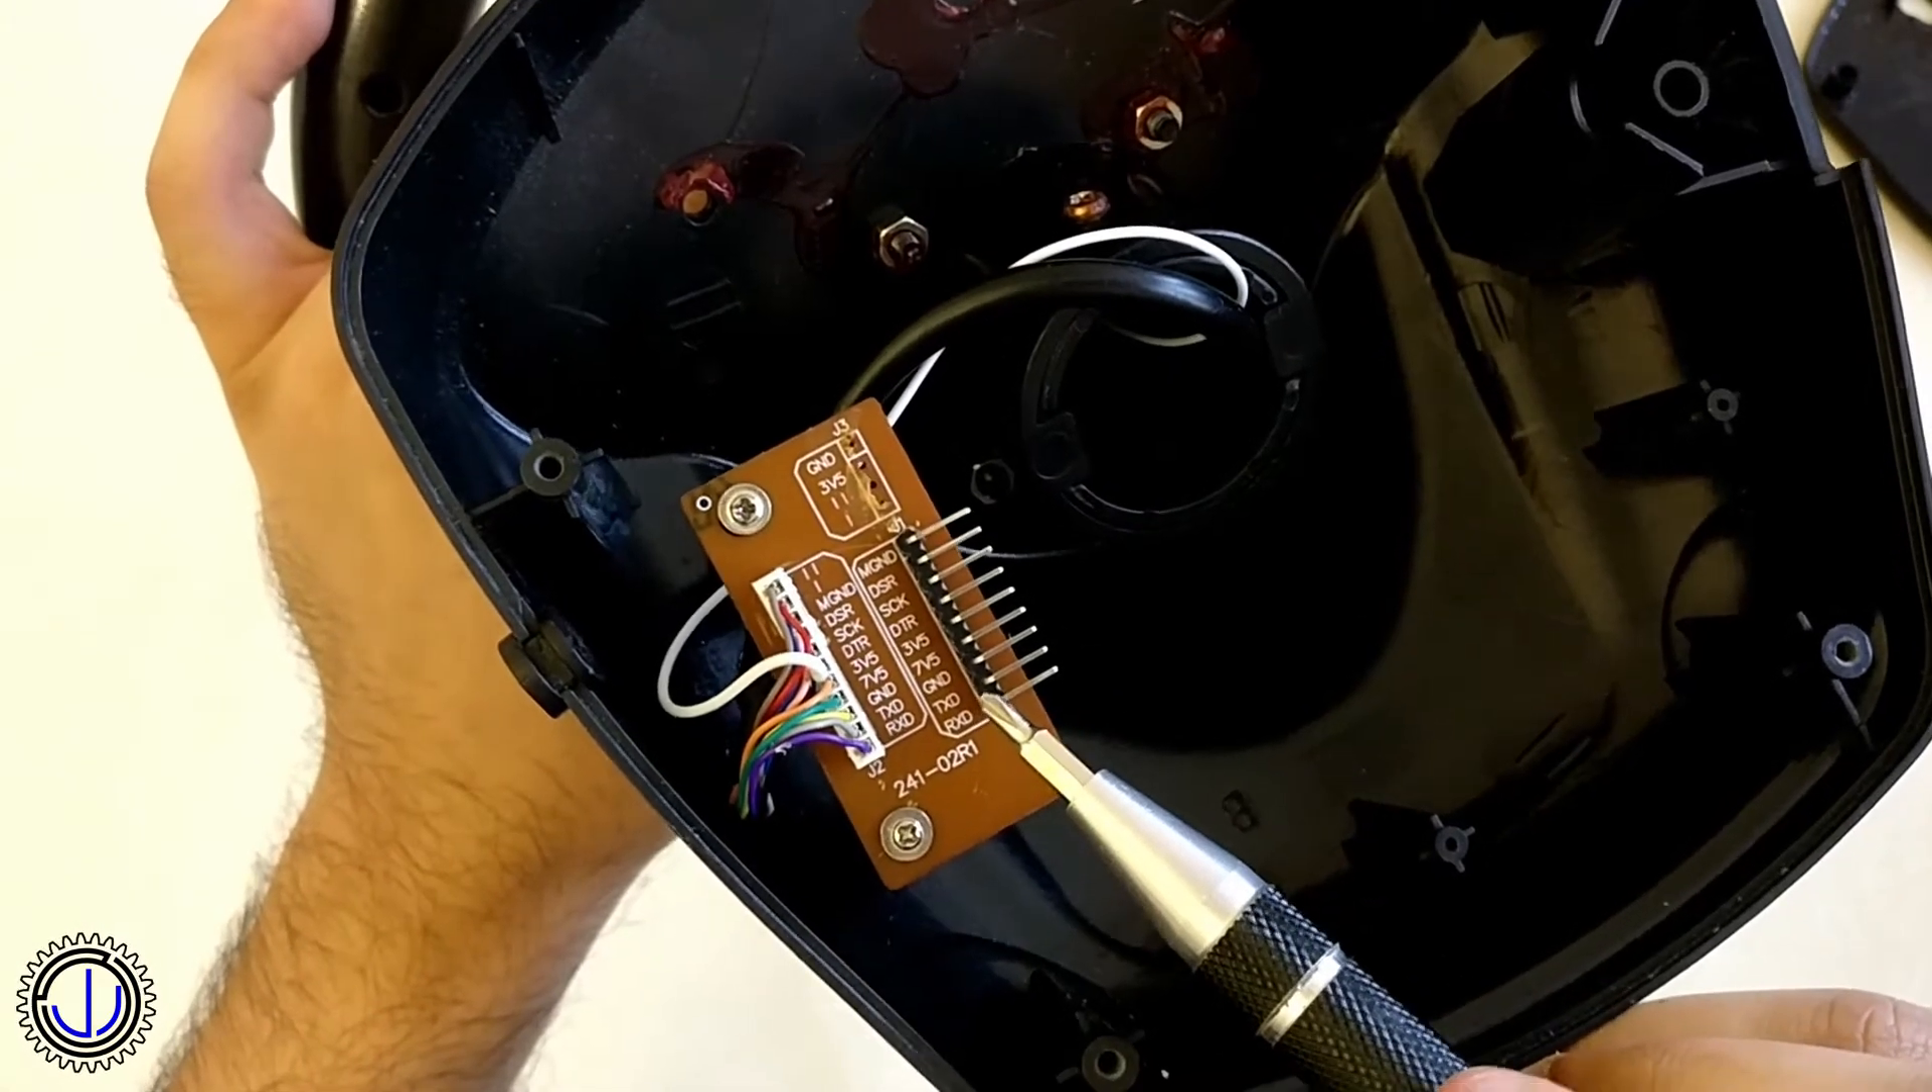Taking a look at the cable connector again, I removed the cables that were cut off and soldered on a 90 degree male header pin.